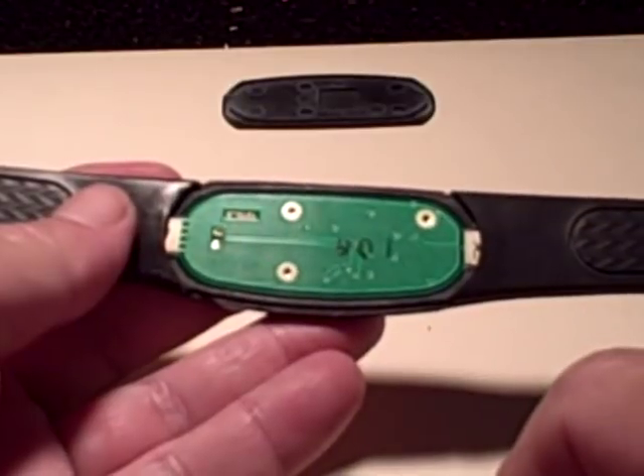There's three screws here. I've already taken them out.